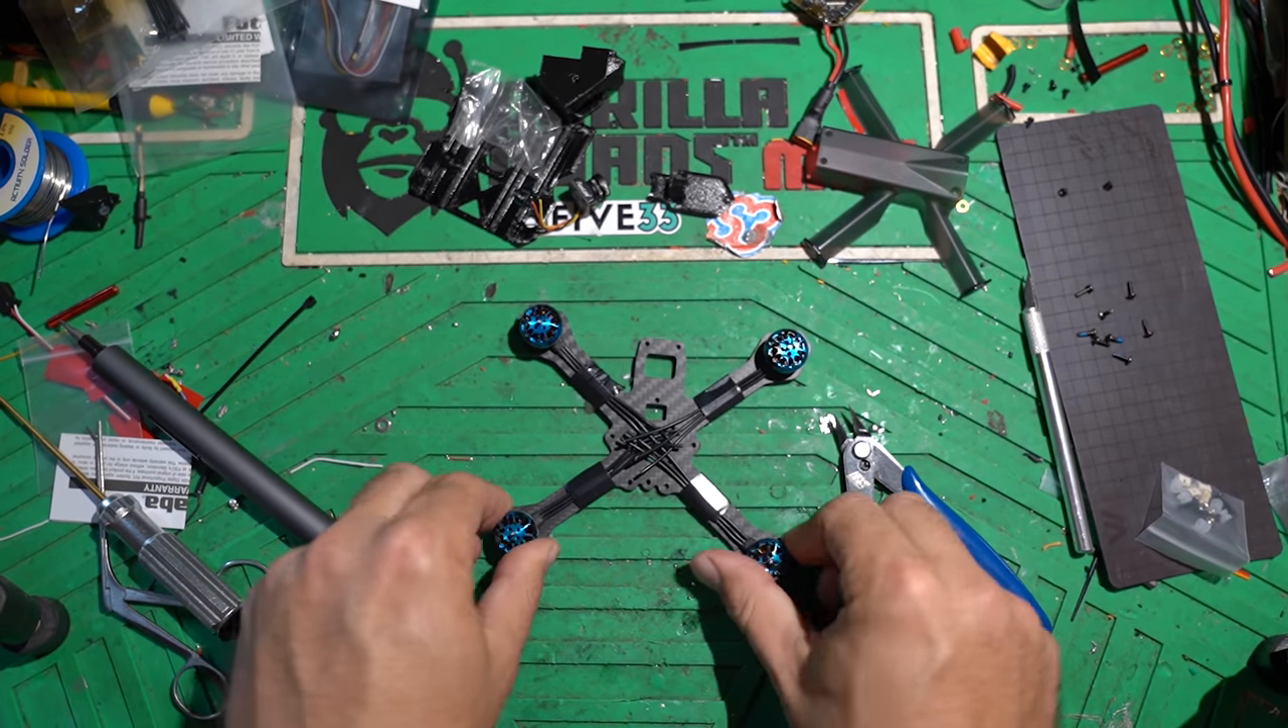Okay, all motors are now on and assembled.